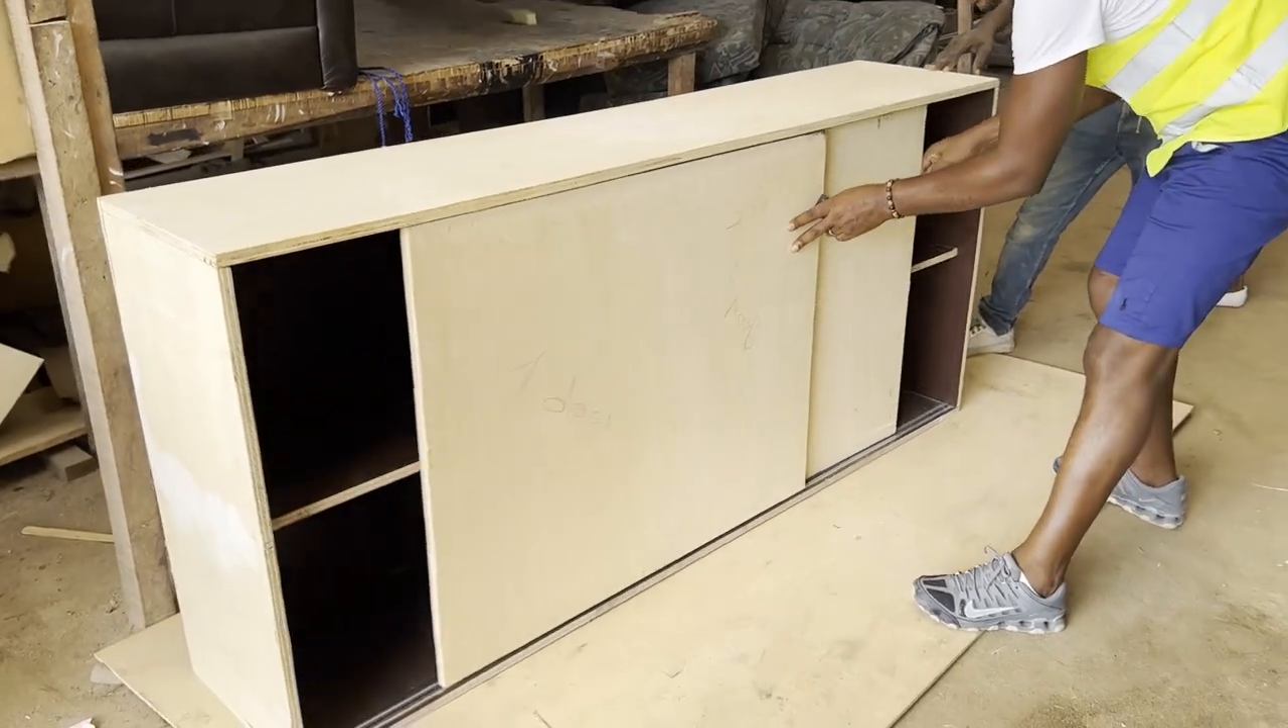Over here we have two doors already set up two doors already set up nicely as you can see it's sliding and overlapping so you can go and overlap go that way and come back go this way.